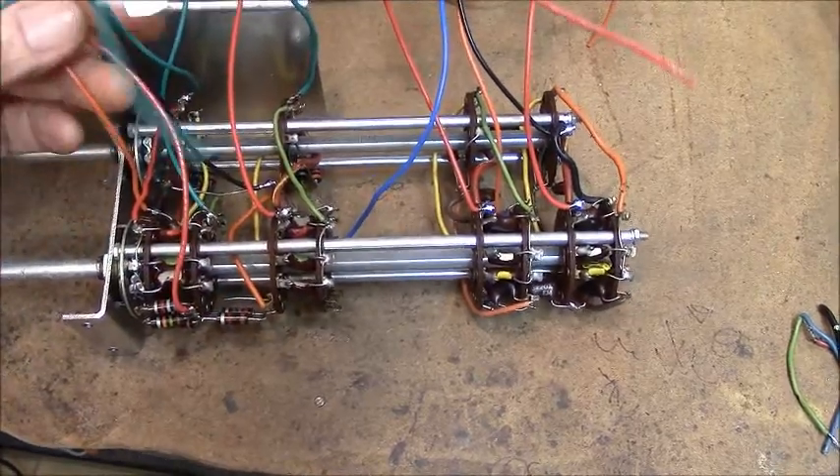Now I've added hook up wire to all of these places where the old wires were attached.